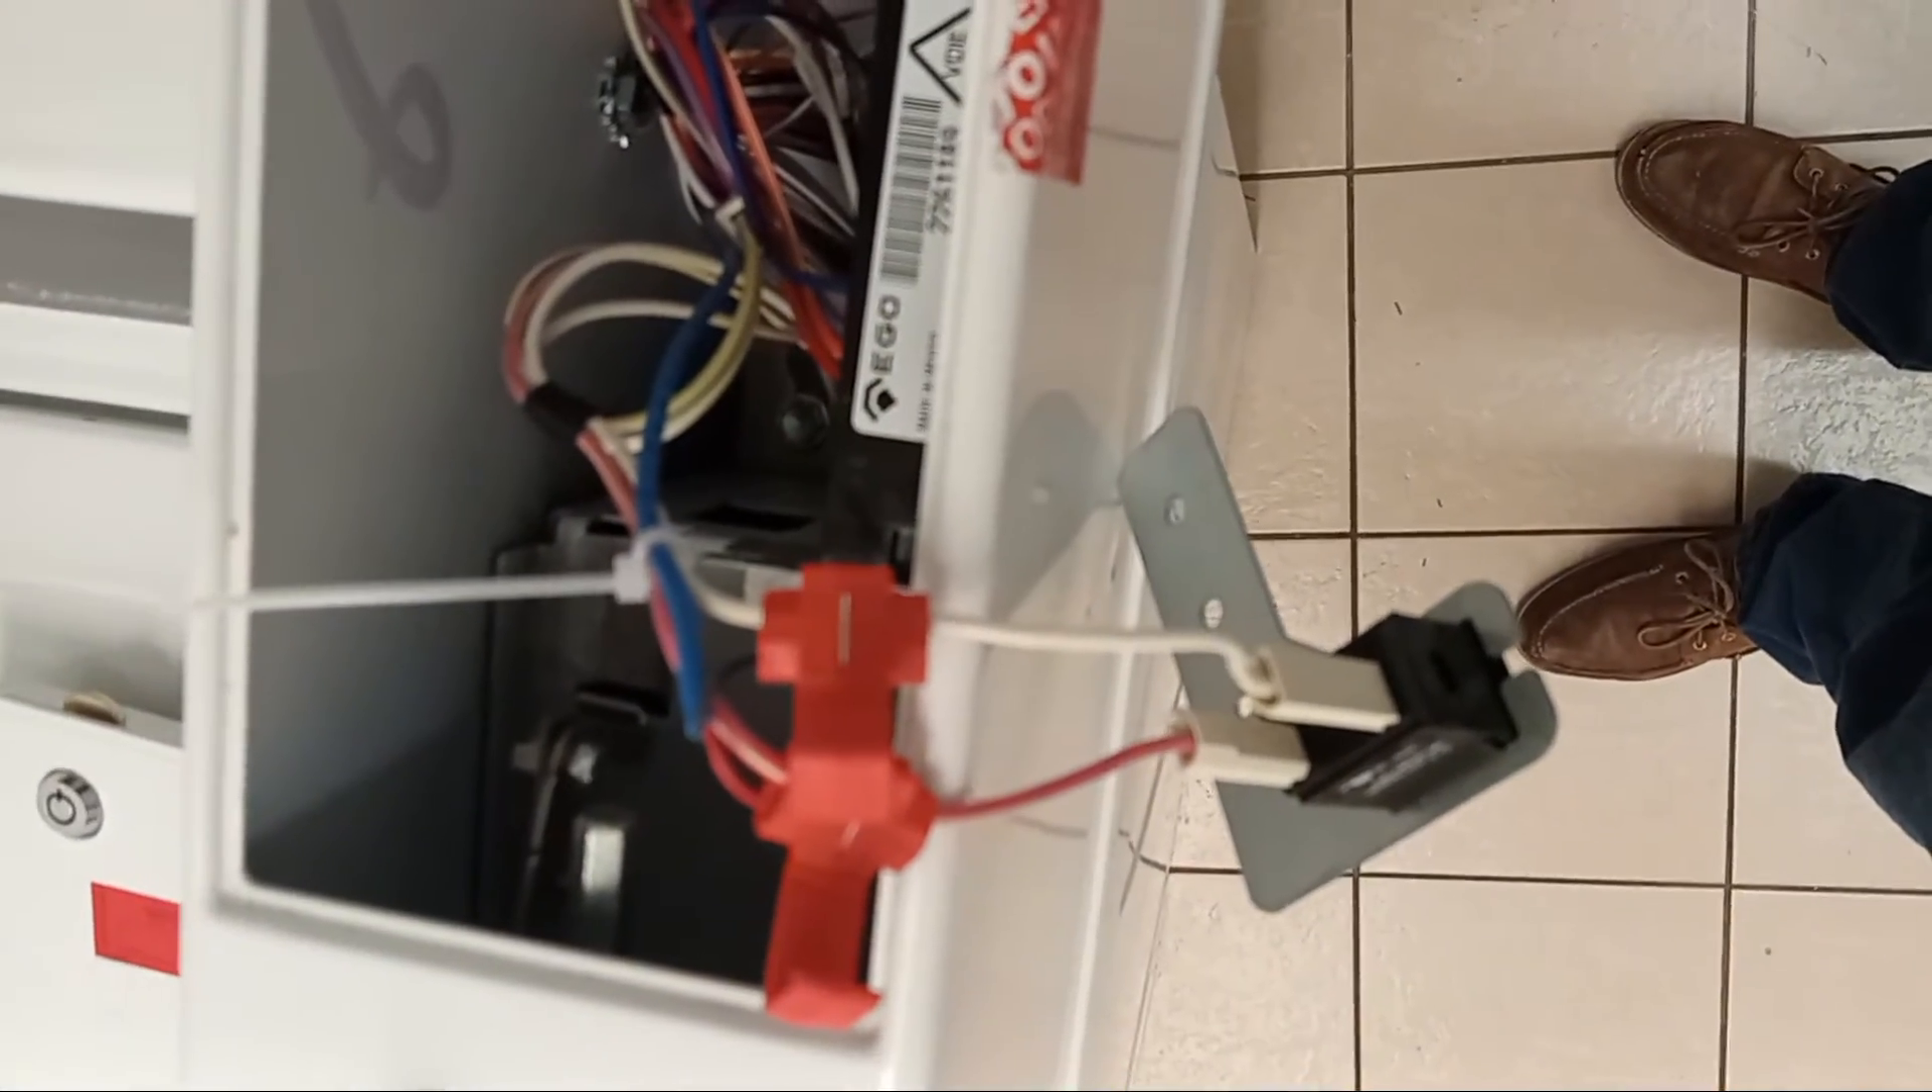Now we've splice in the two wires to the red and white and it's been routed through the back of the machine here.